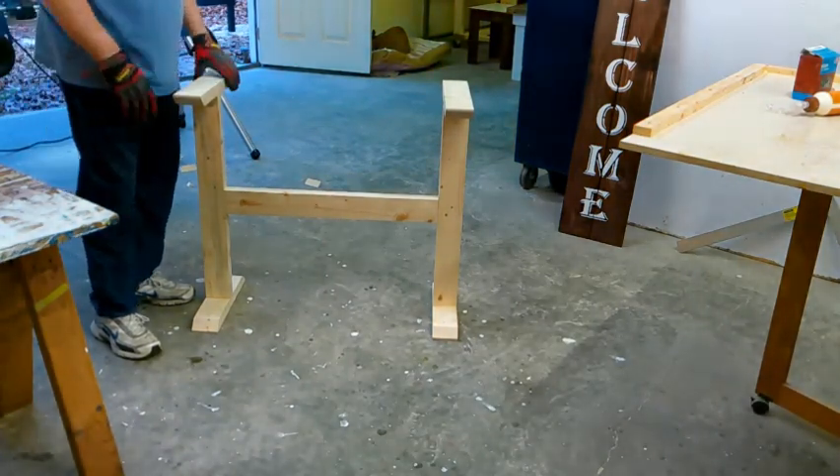So we got our stretchers on here now.